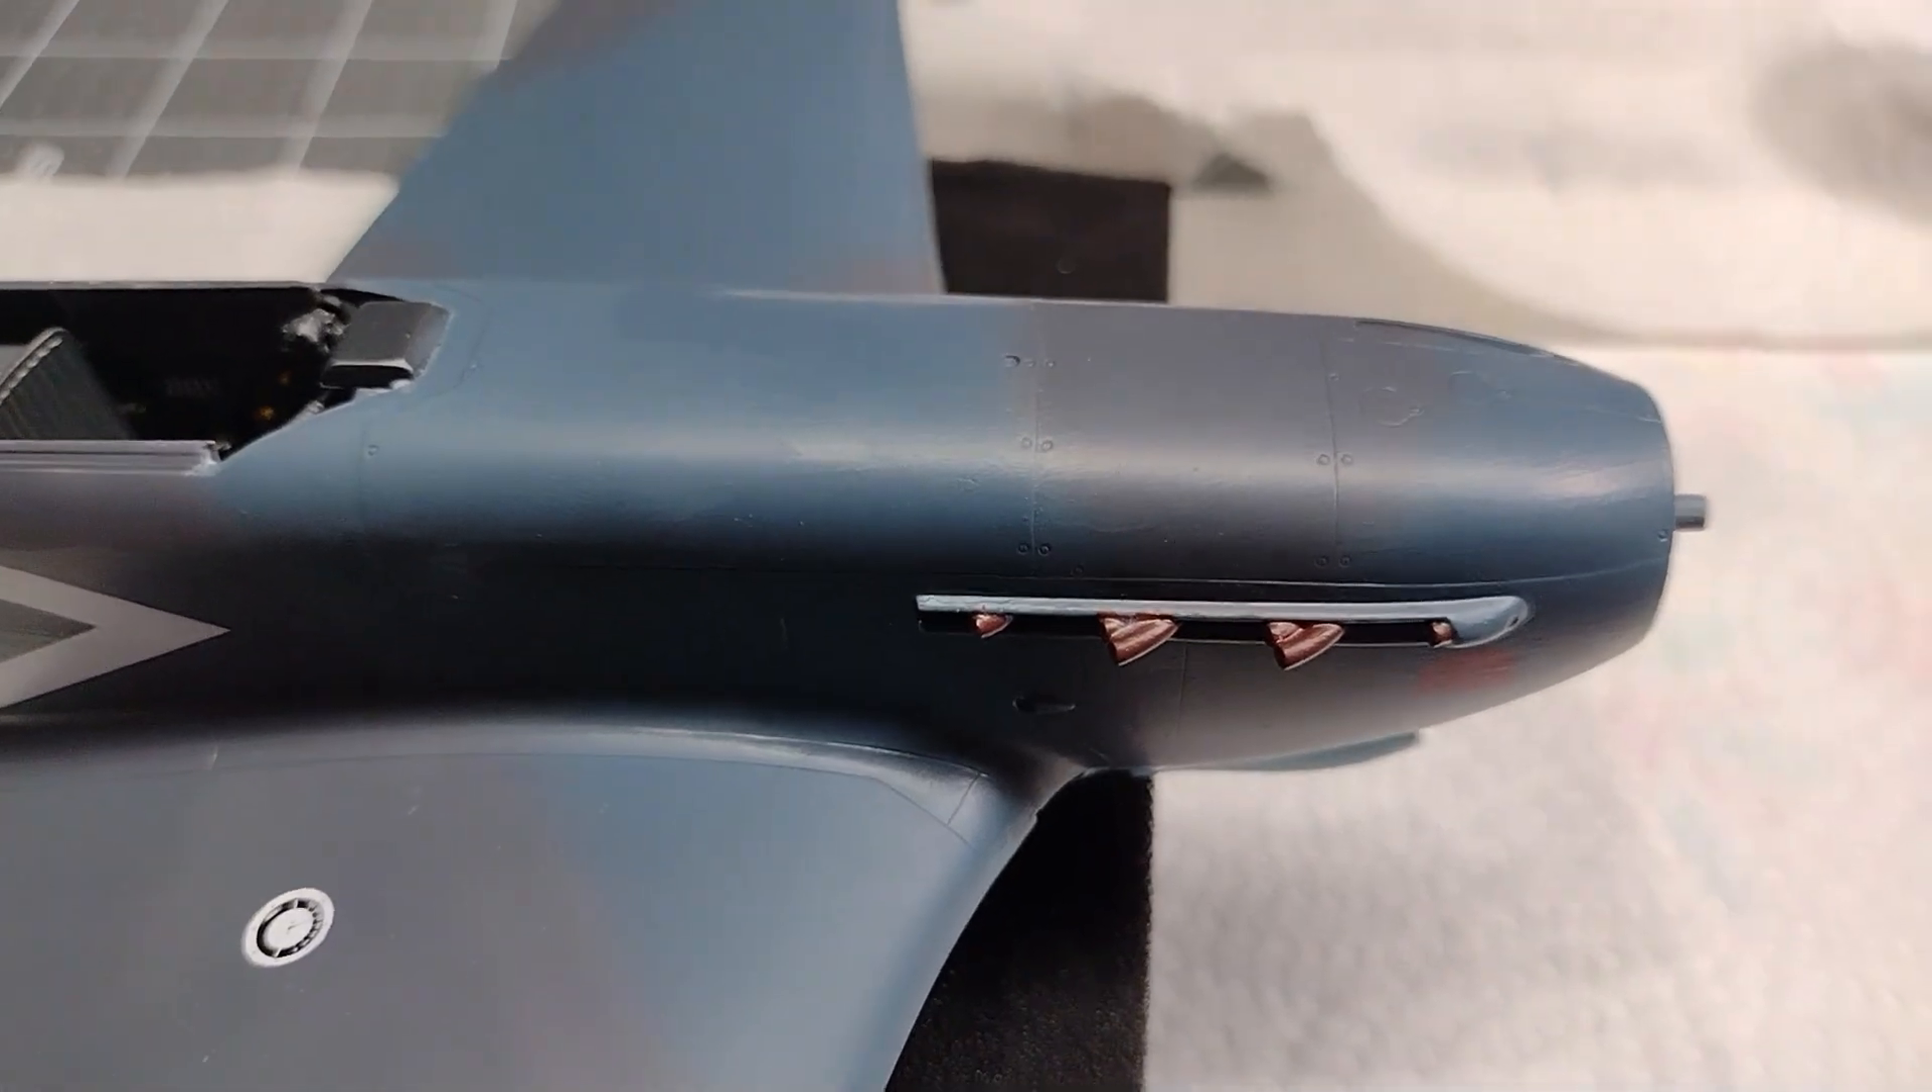I elected to have the engine cover uh put in the closed position so I didn't really build up the engine or anything like that.